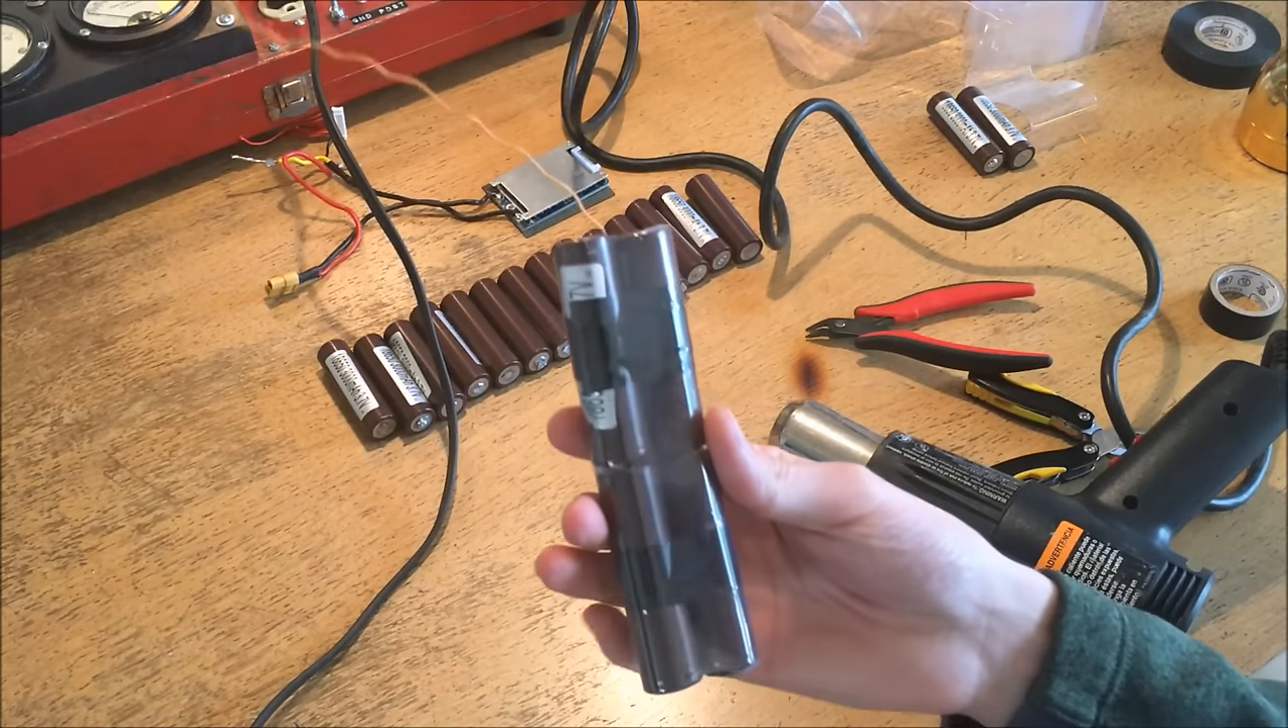And I would say that's good. So we've built our first 2S2P battery pack.